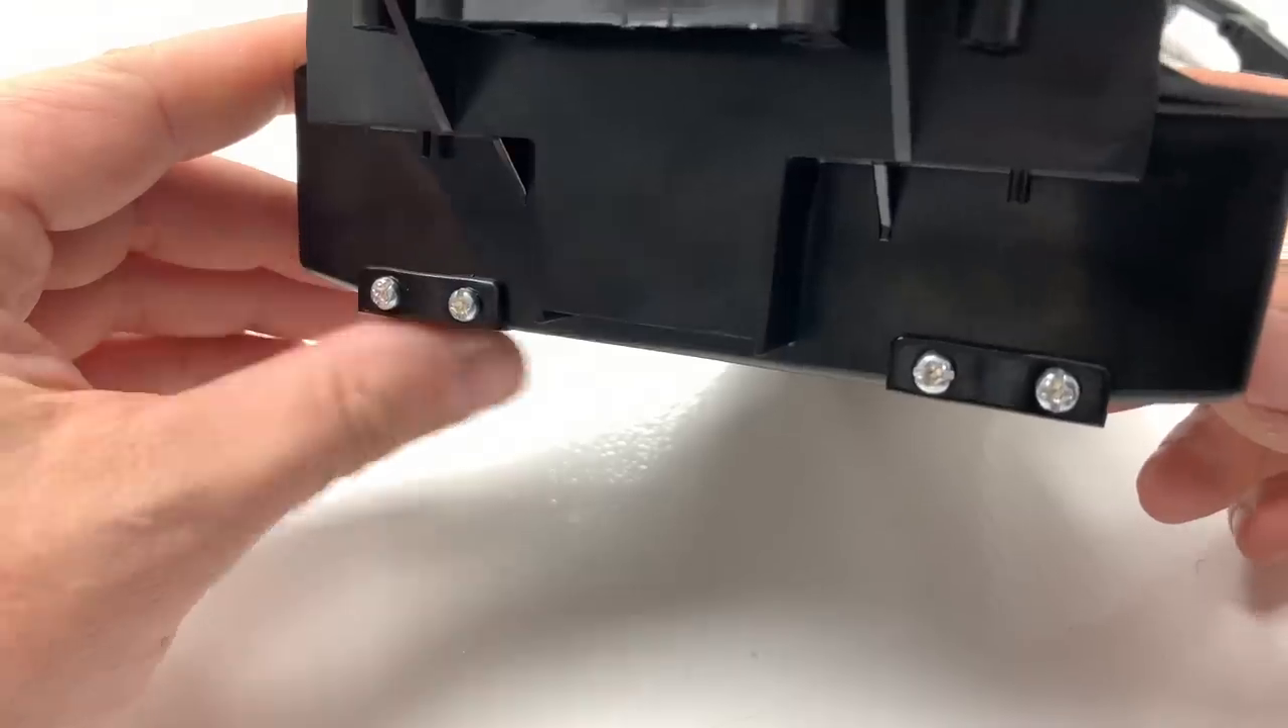Okay, so that's the two rear brackets on underneath.